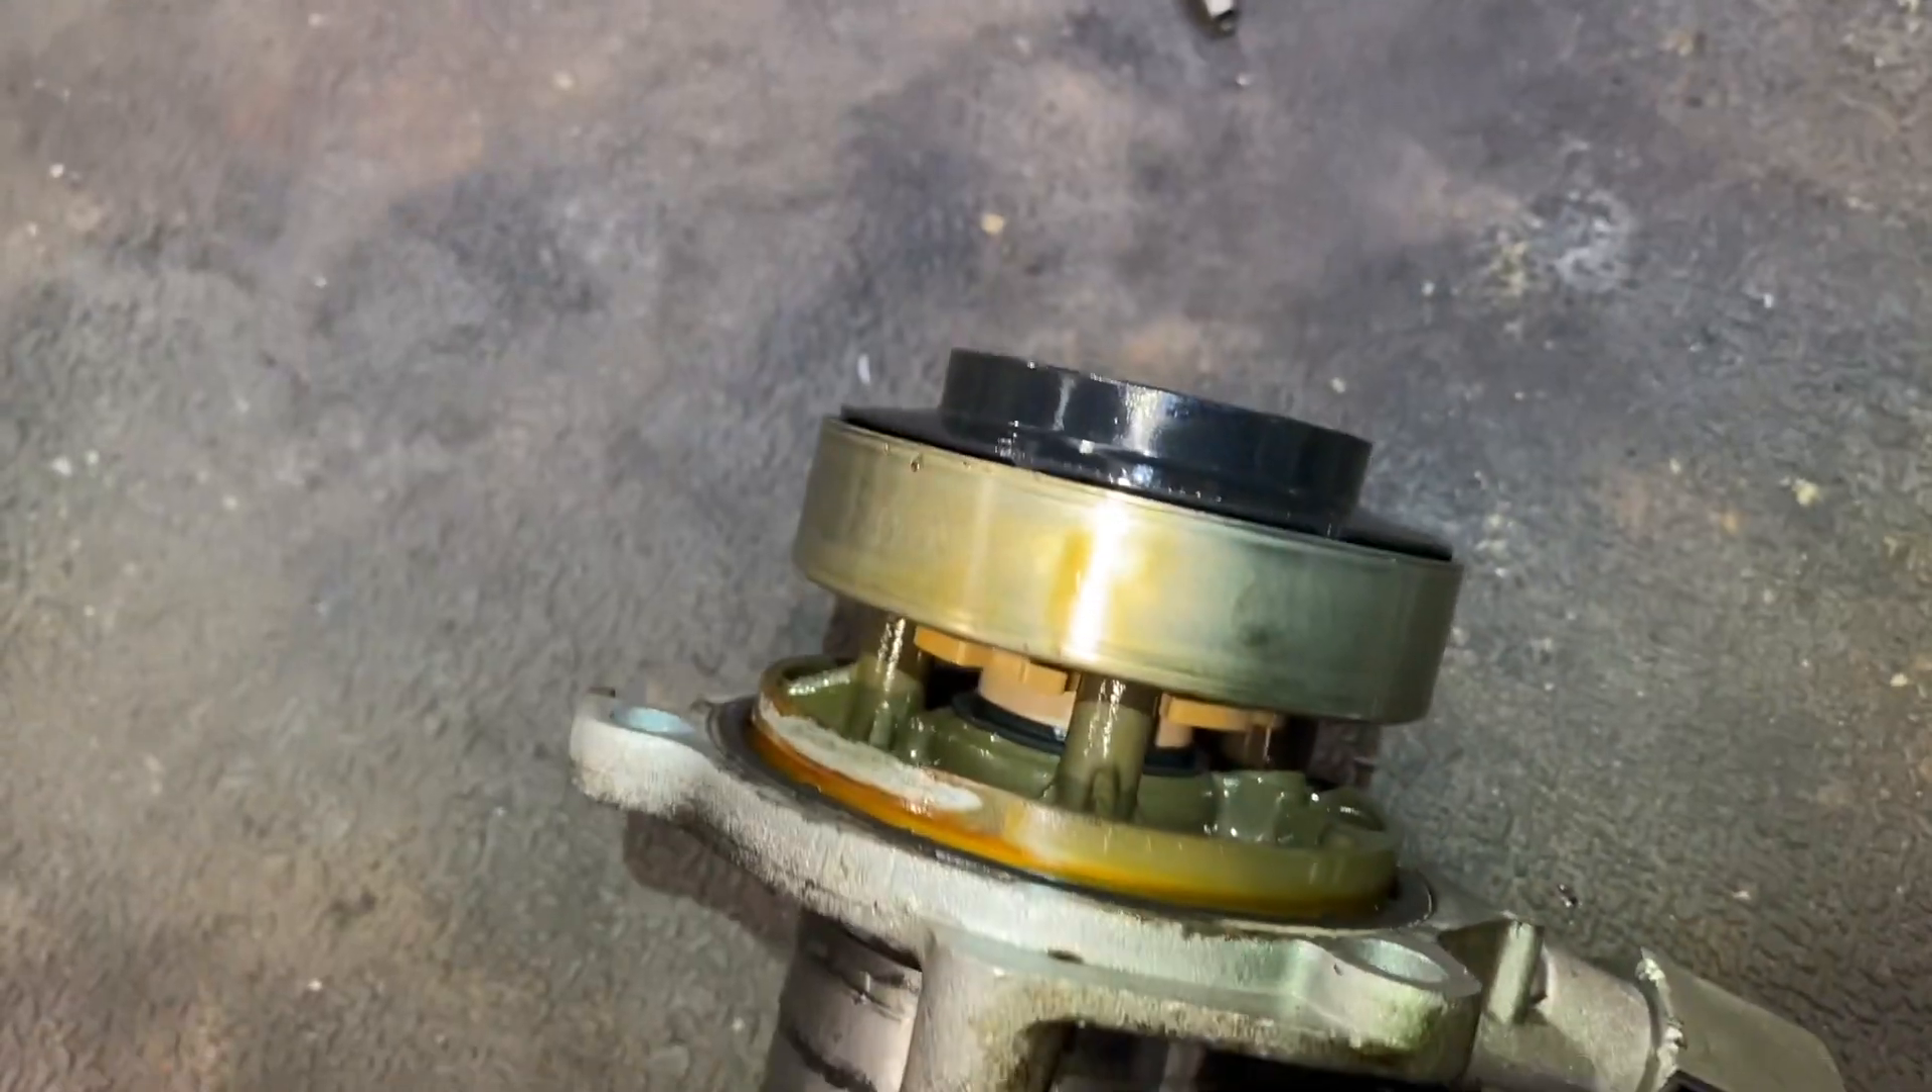You can actually see that the shroud is stuck out and over the actual impeller.